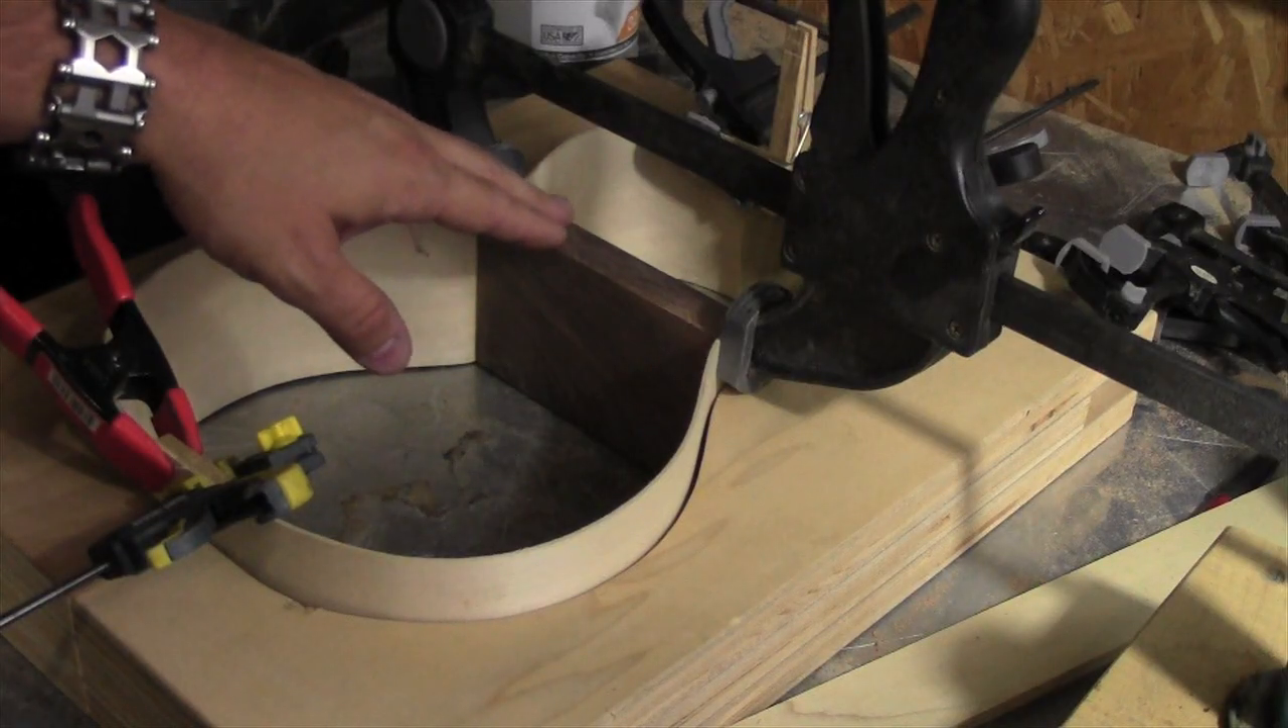I just glued in this block here at the waist.